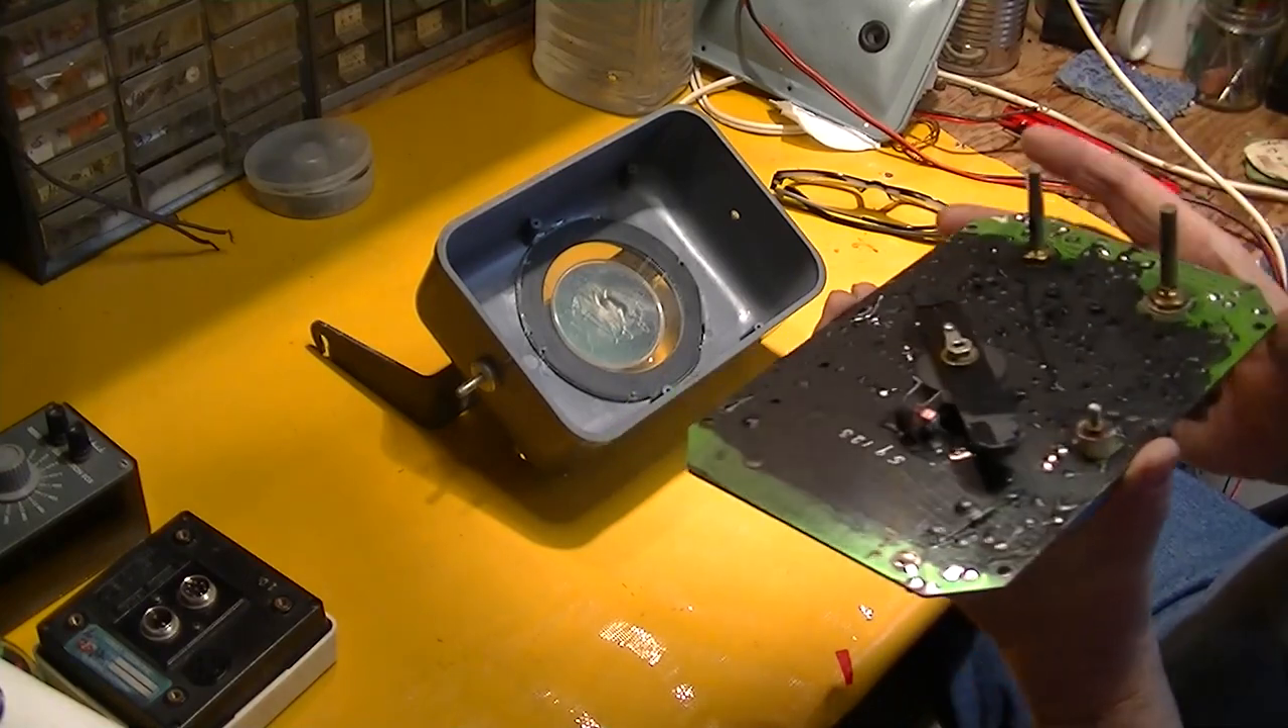Here we are with the lens glued back in.